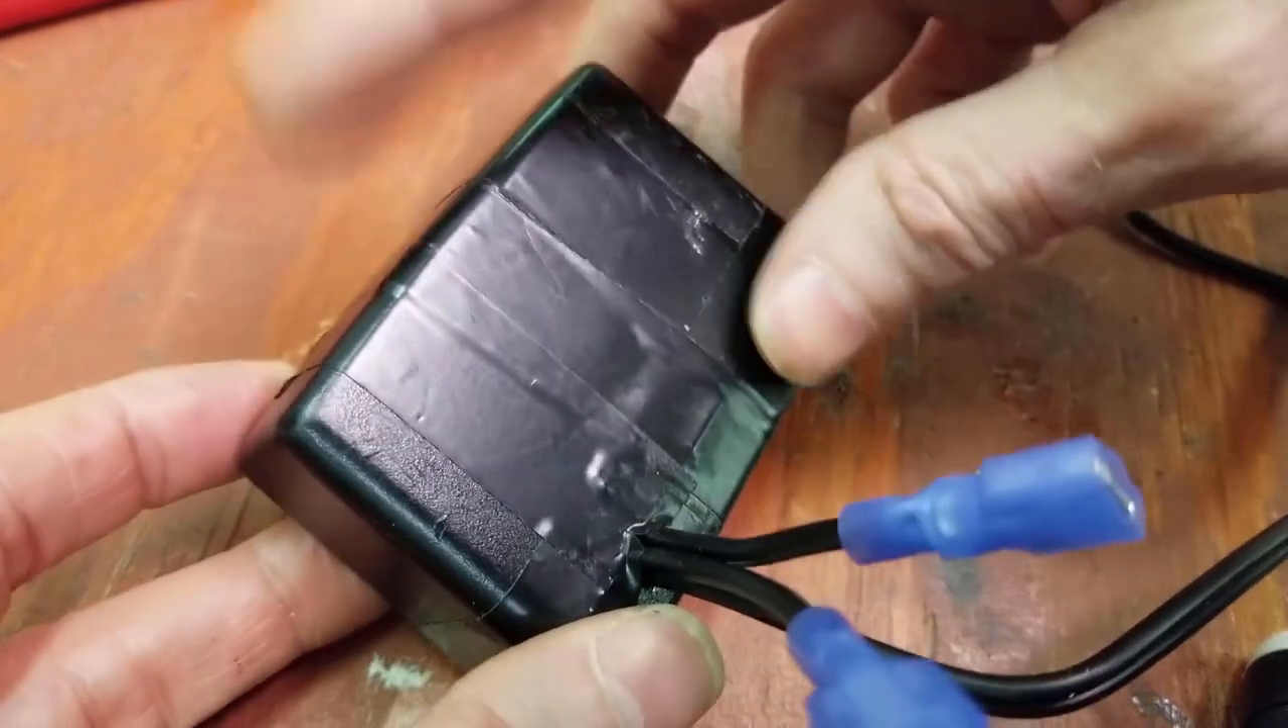So now I've taped up everything in the power supply I've used the original case again because why build another one when you have a perfectly good one to start with and my modifications are done.